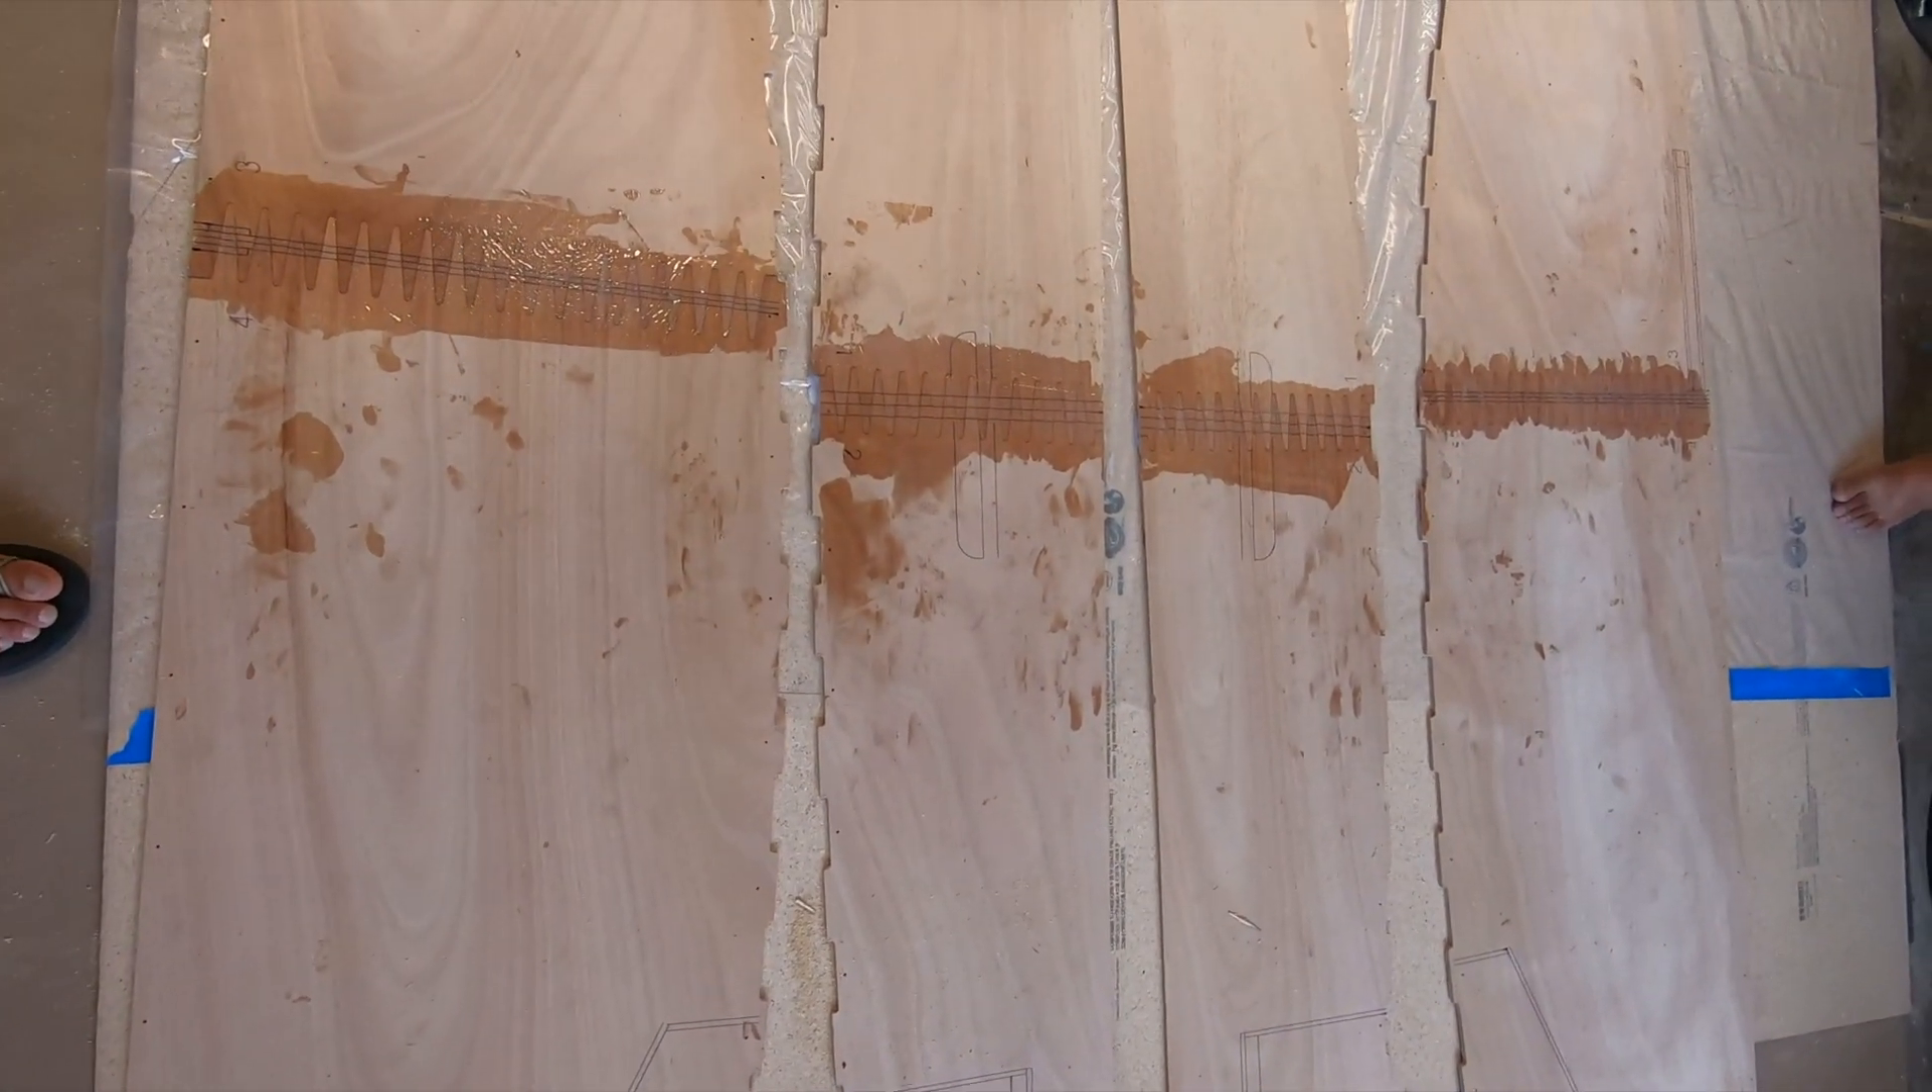Here are the eight individual parts that have been epoxied at the finger joints.